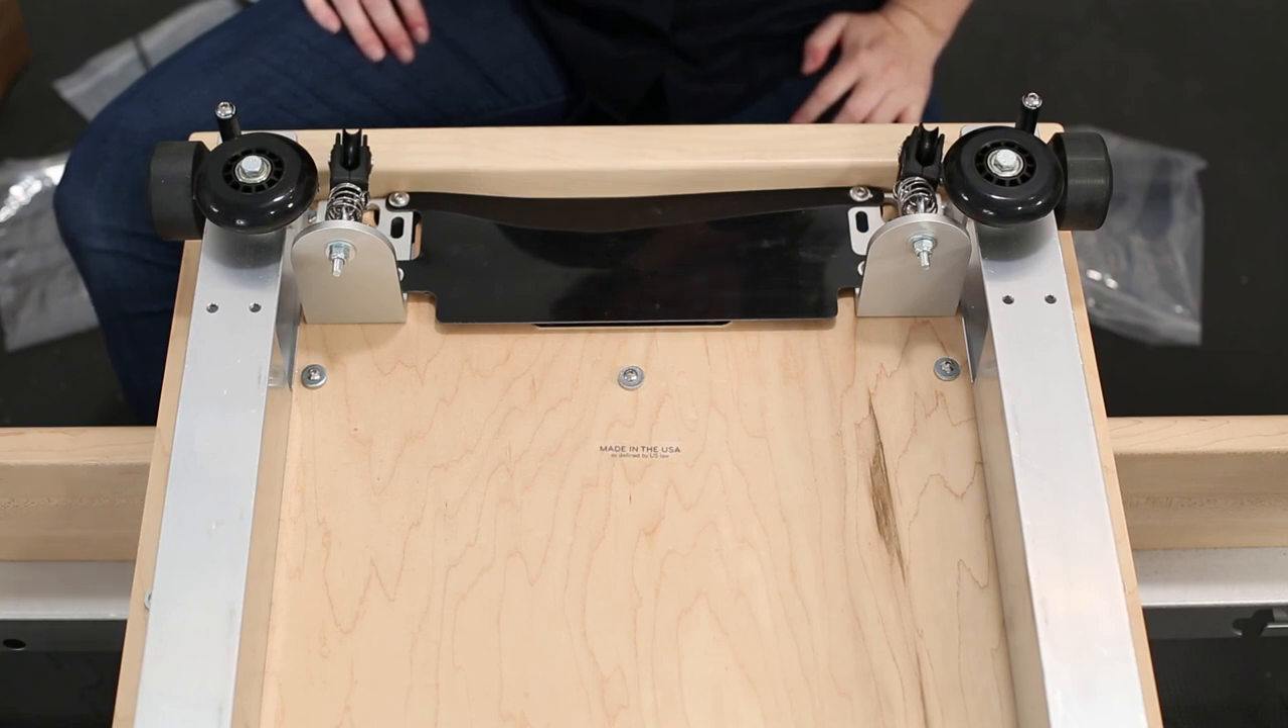So now our undercarriage hardware is all installed, and we're ready to flip the carriage back over and put it back in the frame.